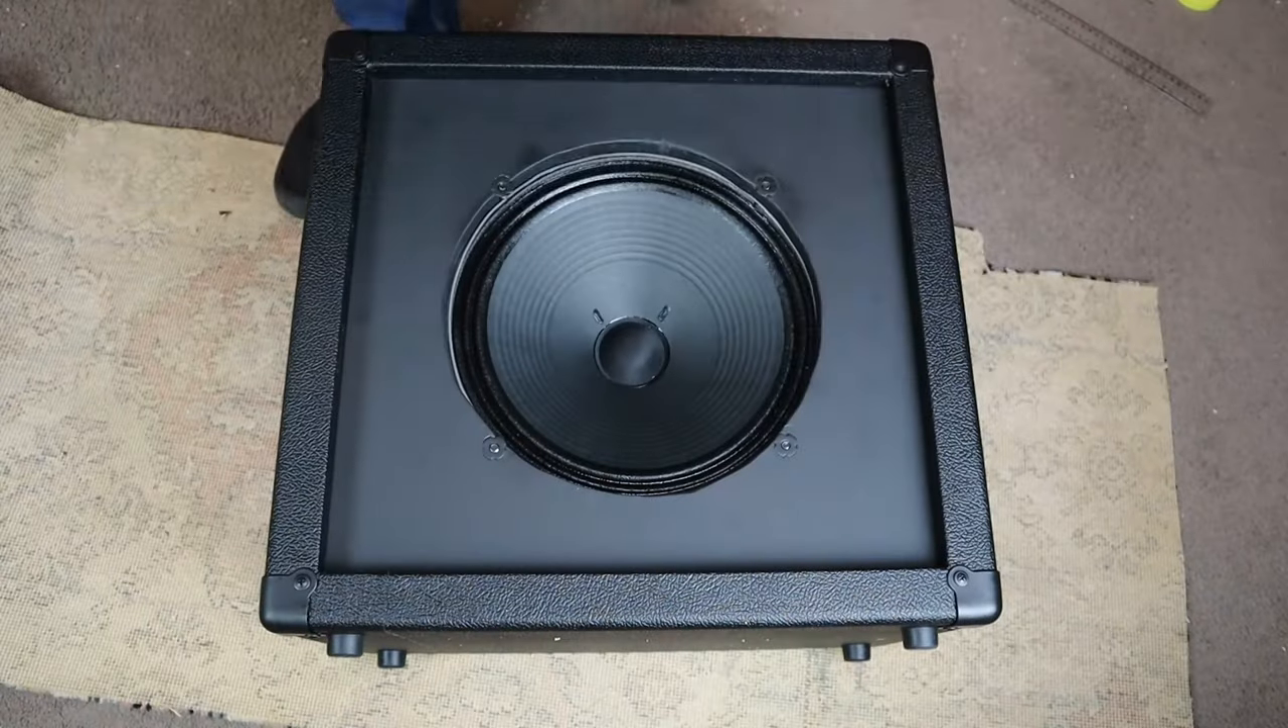Now that the speaker baffle is installed, you can install your cloth frame and your piping.